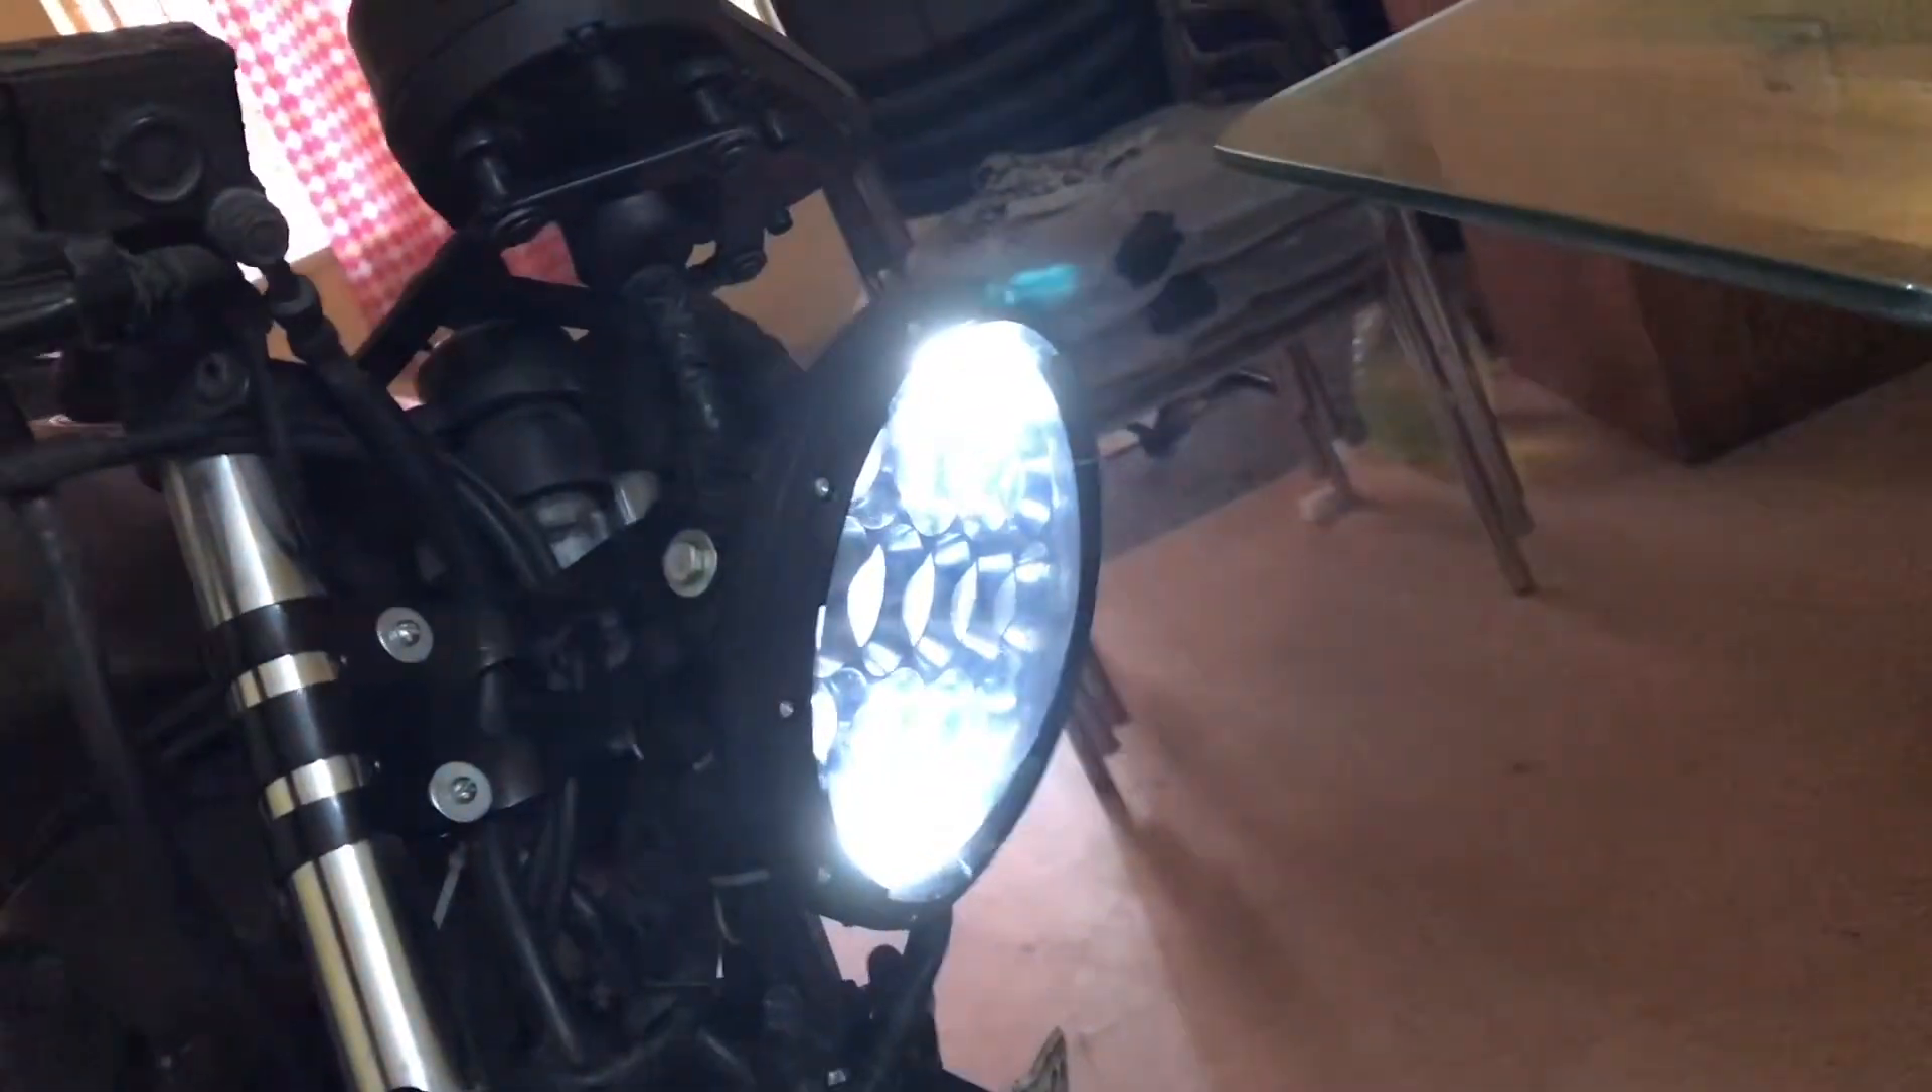यहाँ पे headlight fitting हो चुका है और अभी मैंने इसका connection भी कर दिया है।